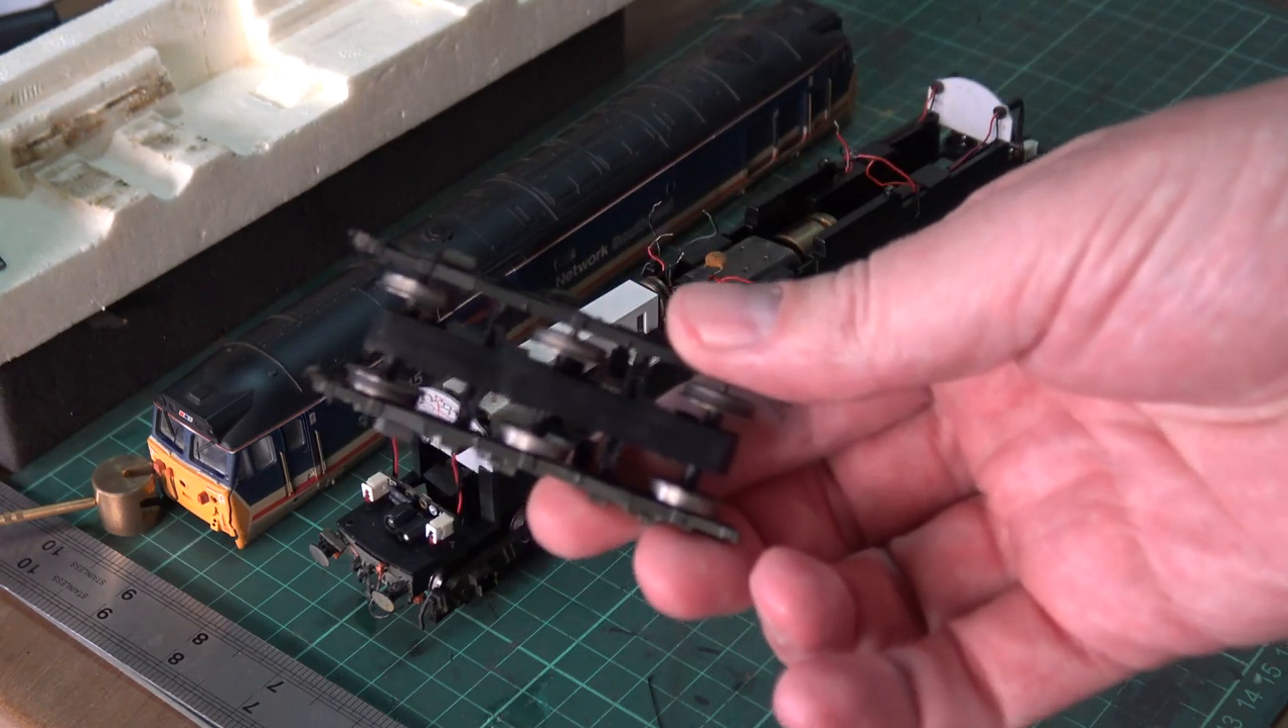This bogey has completely been removed.